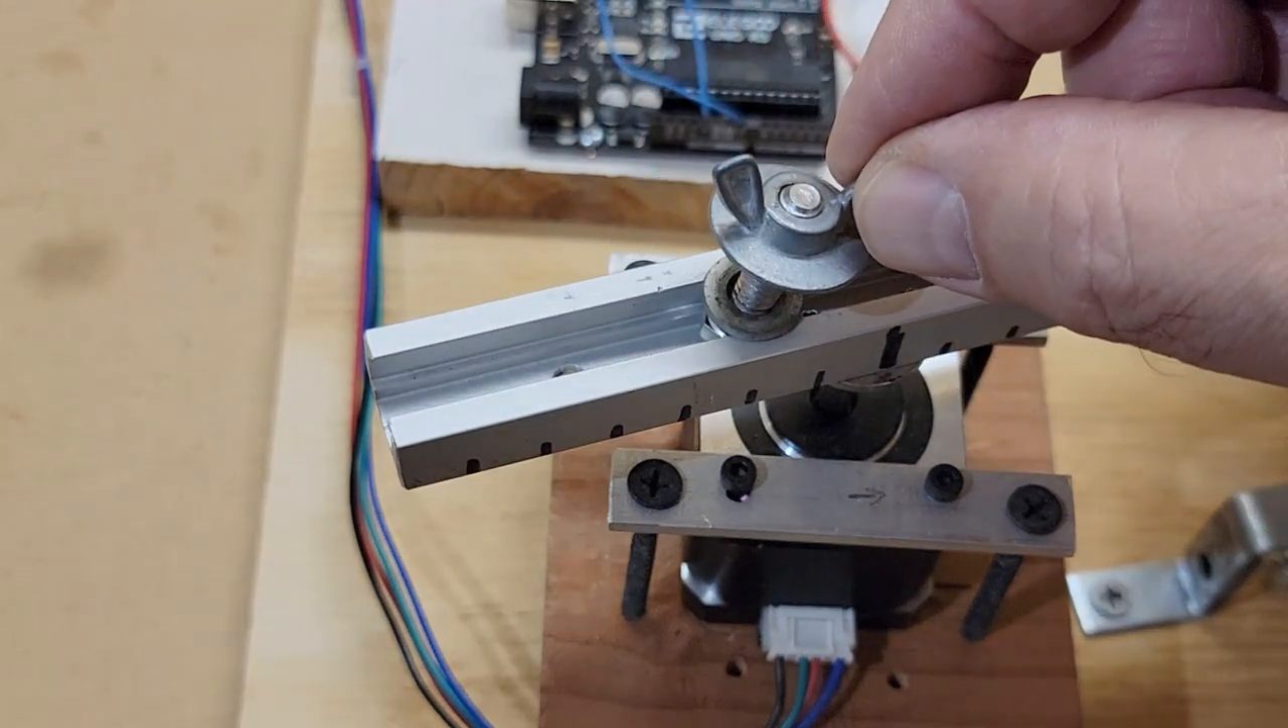On each of the drawing arm motors I mounted a short length of T -track.